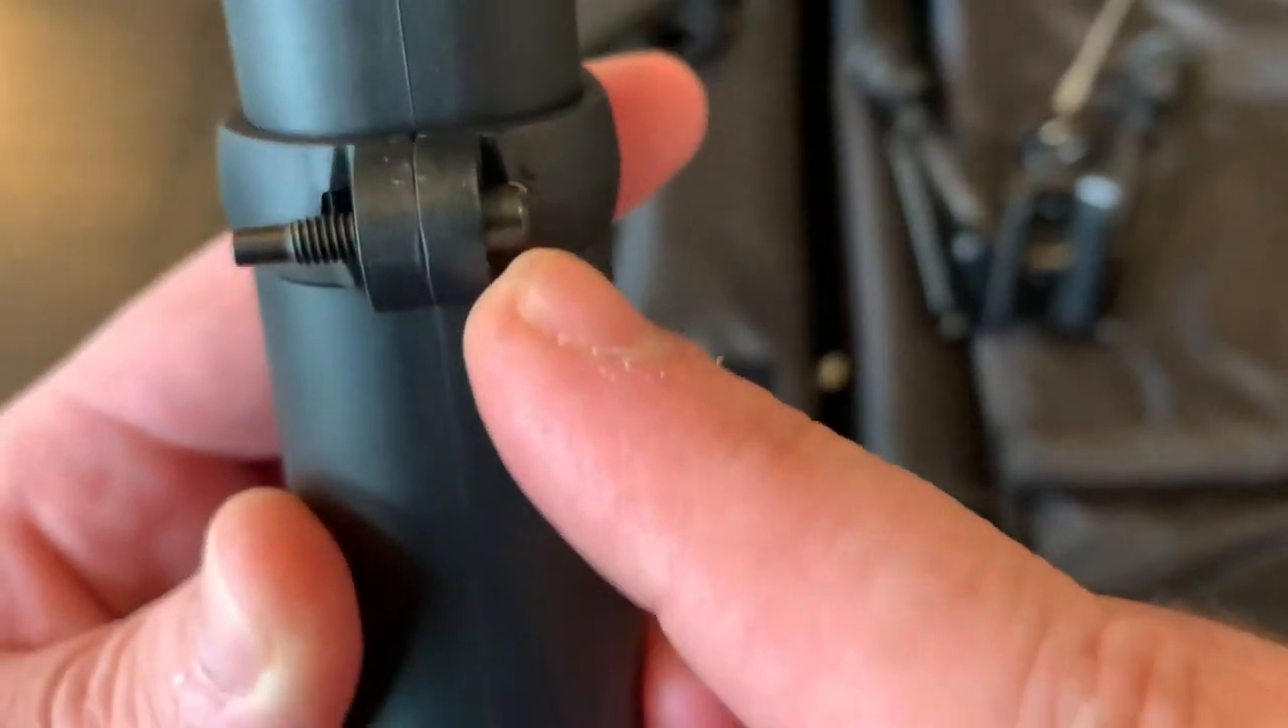You know, I think even if I were to shave that bolt like flush there, the head of the bolt still sticks out over here.